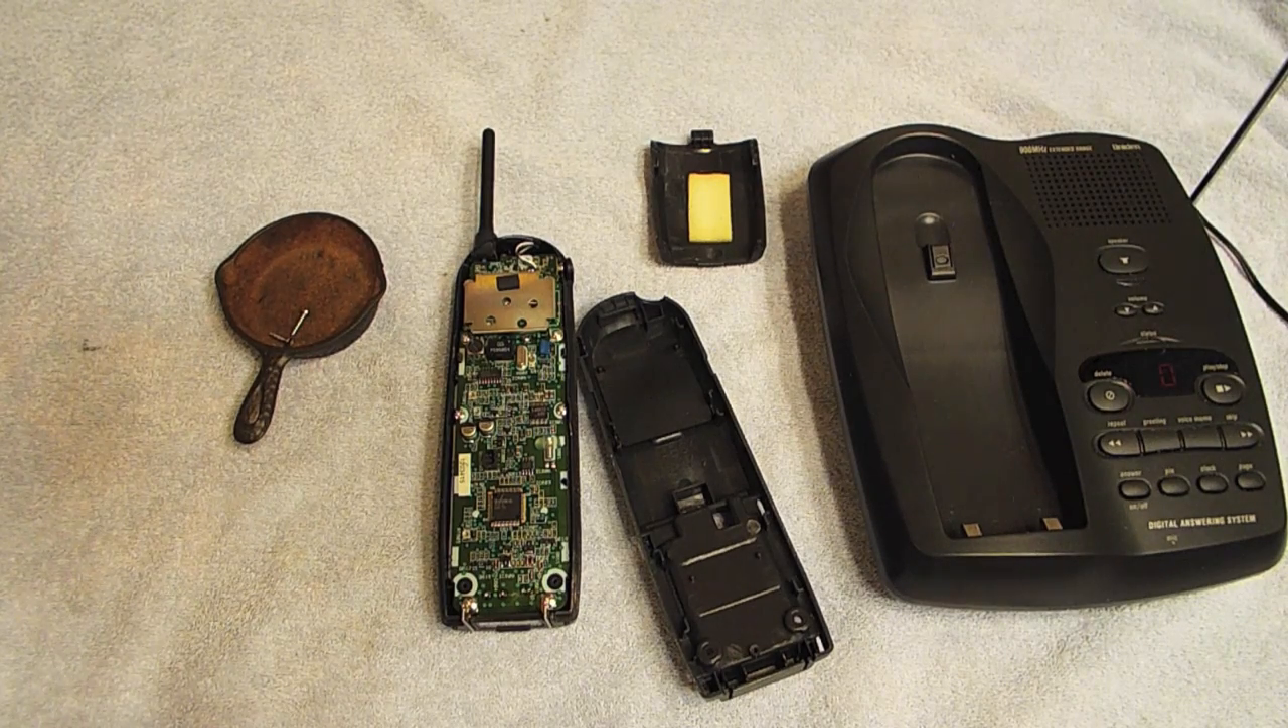So at this point we have the internals of the telephone board exposed.